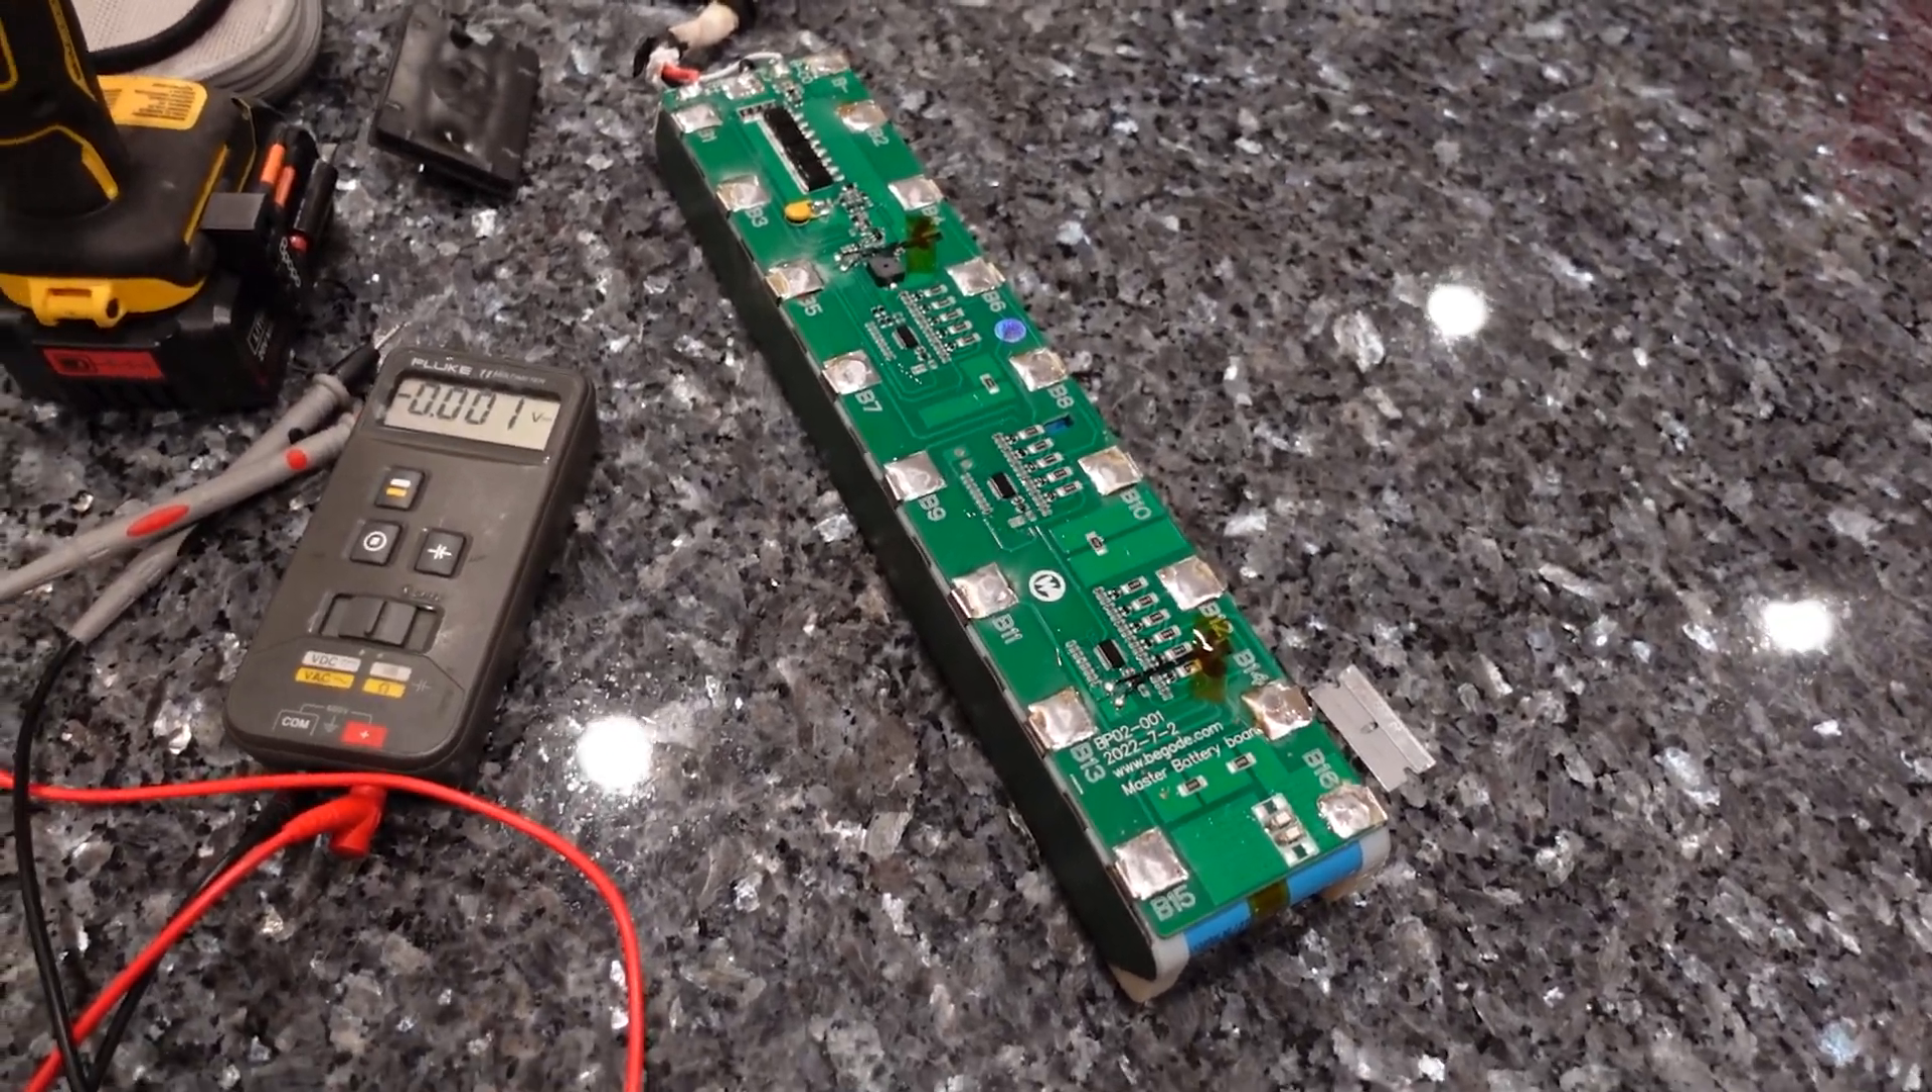Okay so we have made the battery naked.